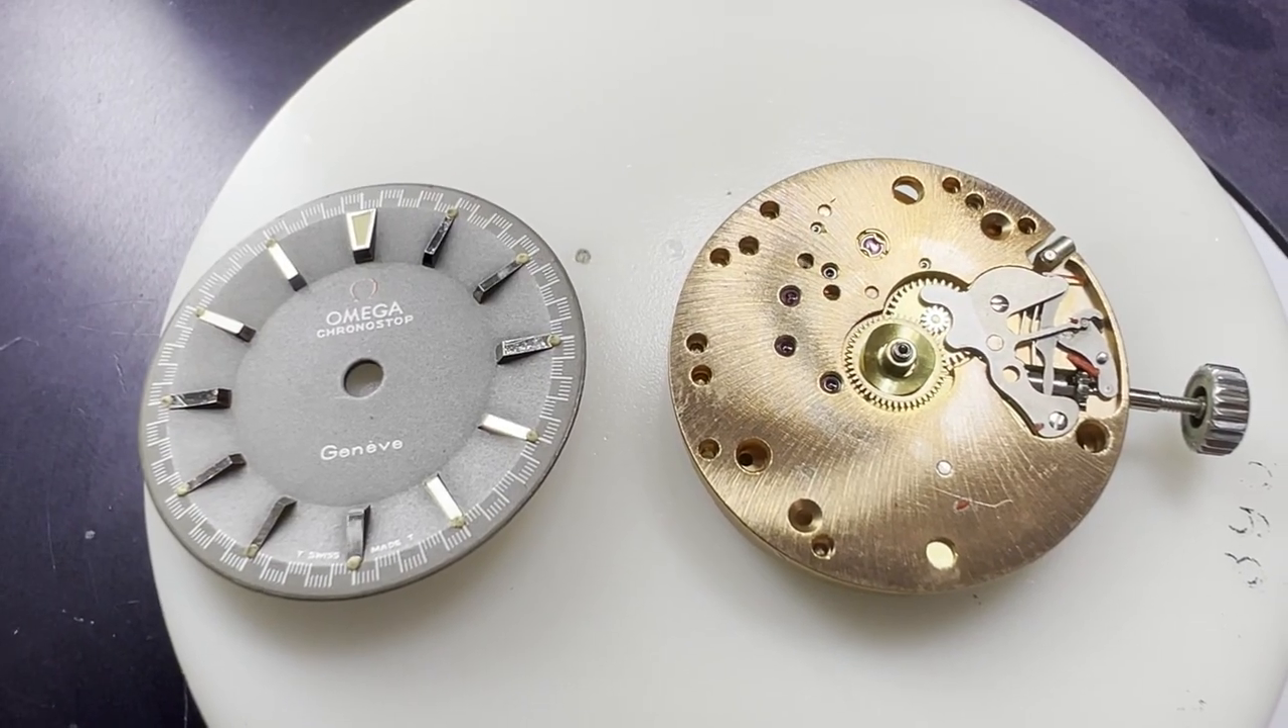All the hands are removed, the movement ring is removed and the dial is removed.